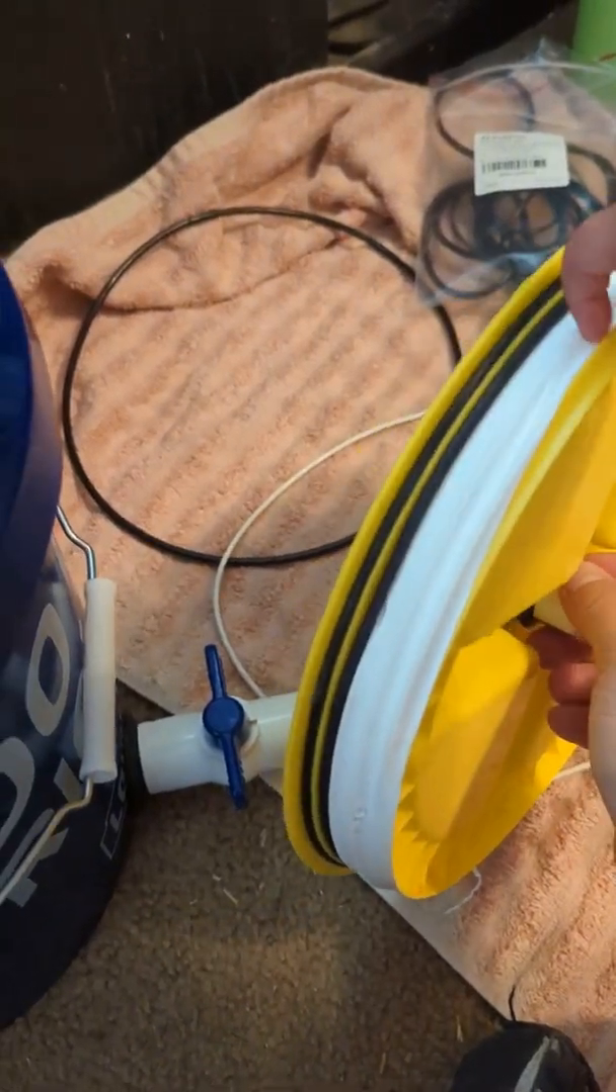And then here's the lid with the Teflon tape that I wrapped around it.